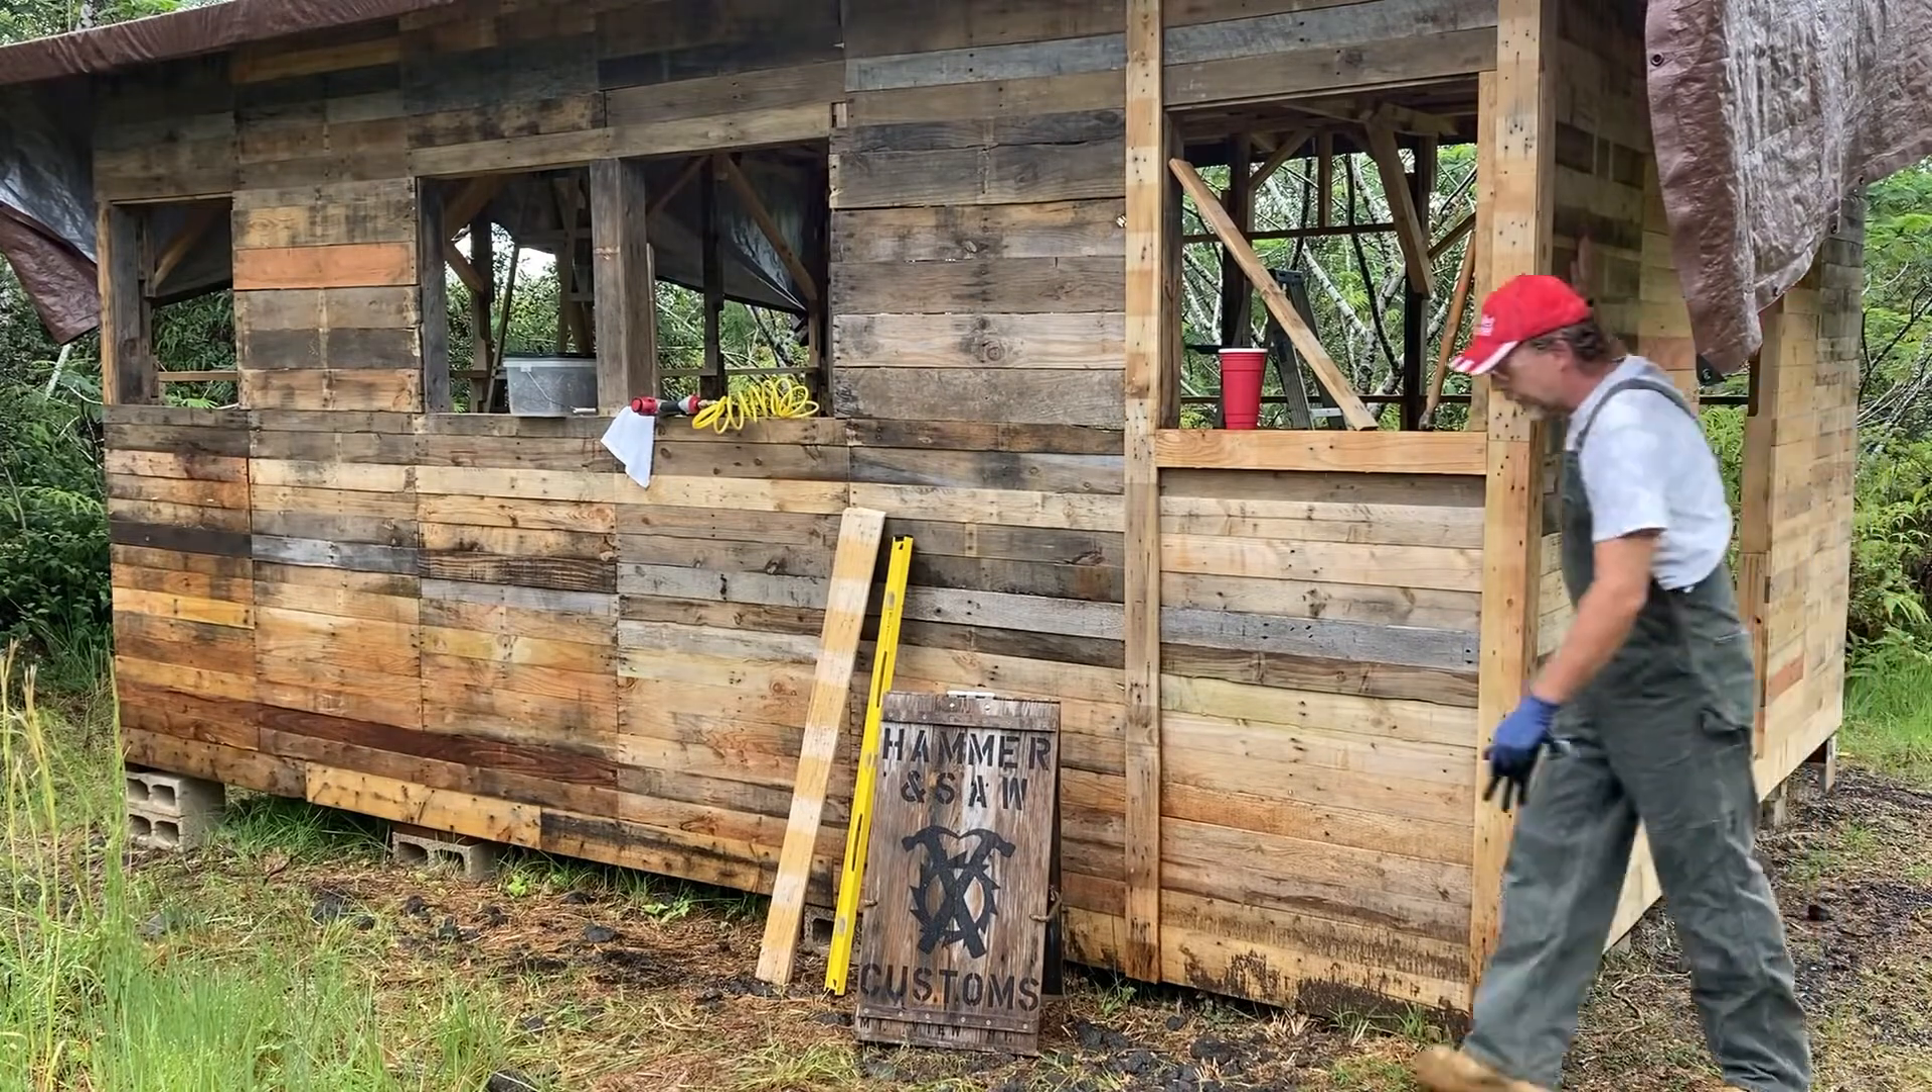We've also got a lot of the siding almost complete on the front wall.